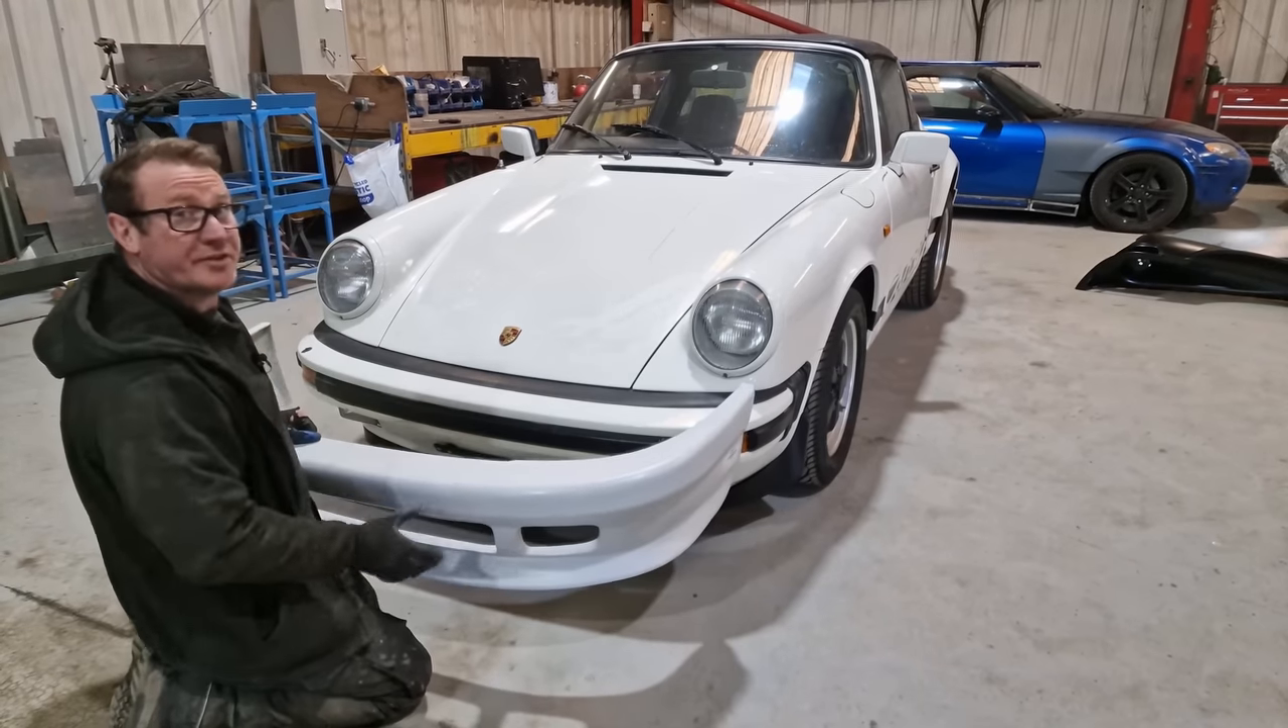This won't offer up because the bumper's in the way.